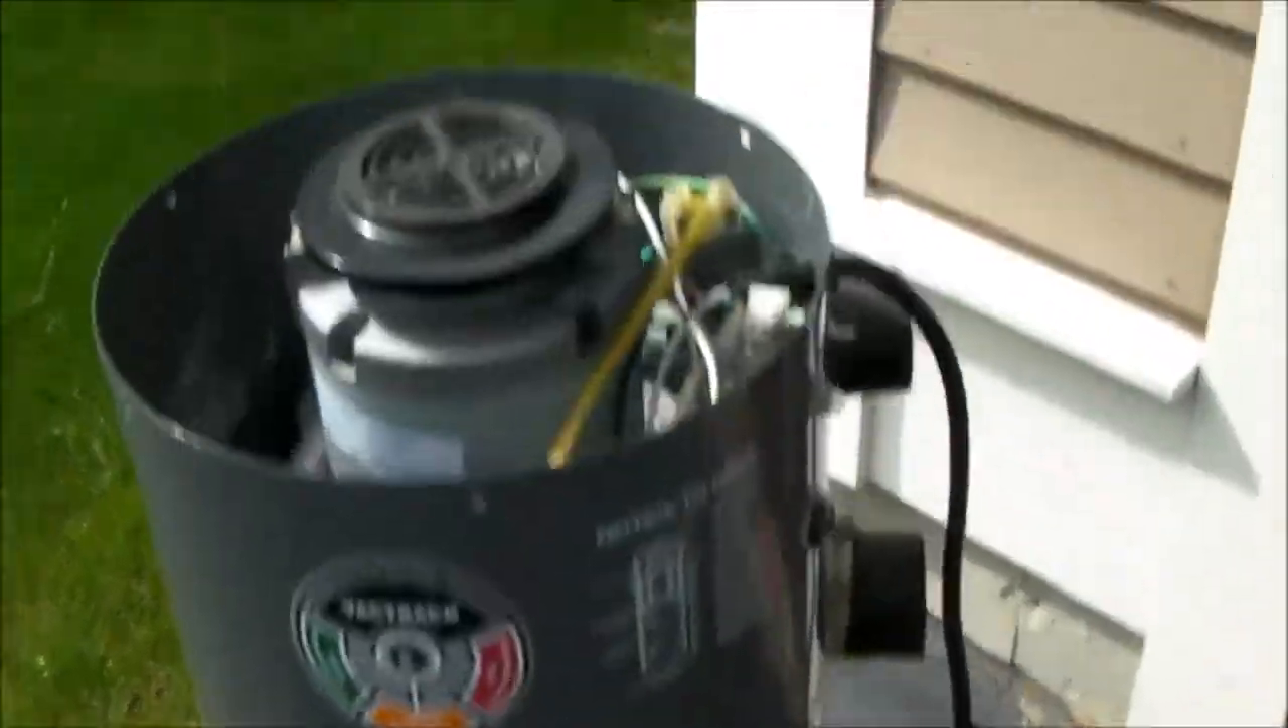So I did a little troubleshooting, took the lid off.